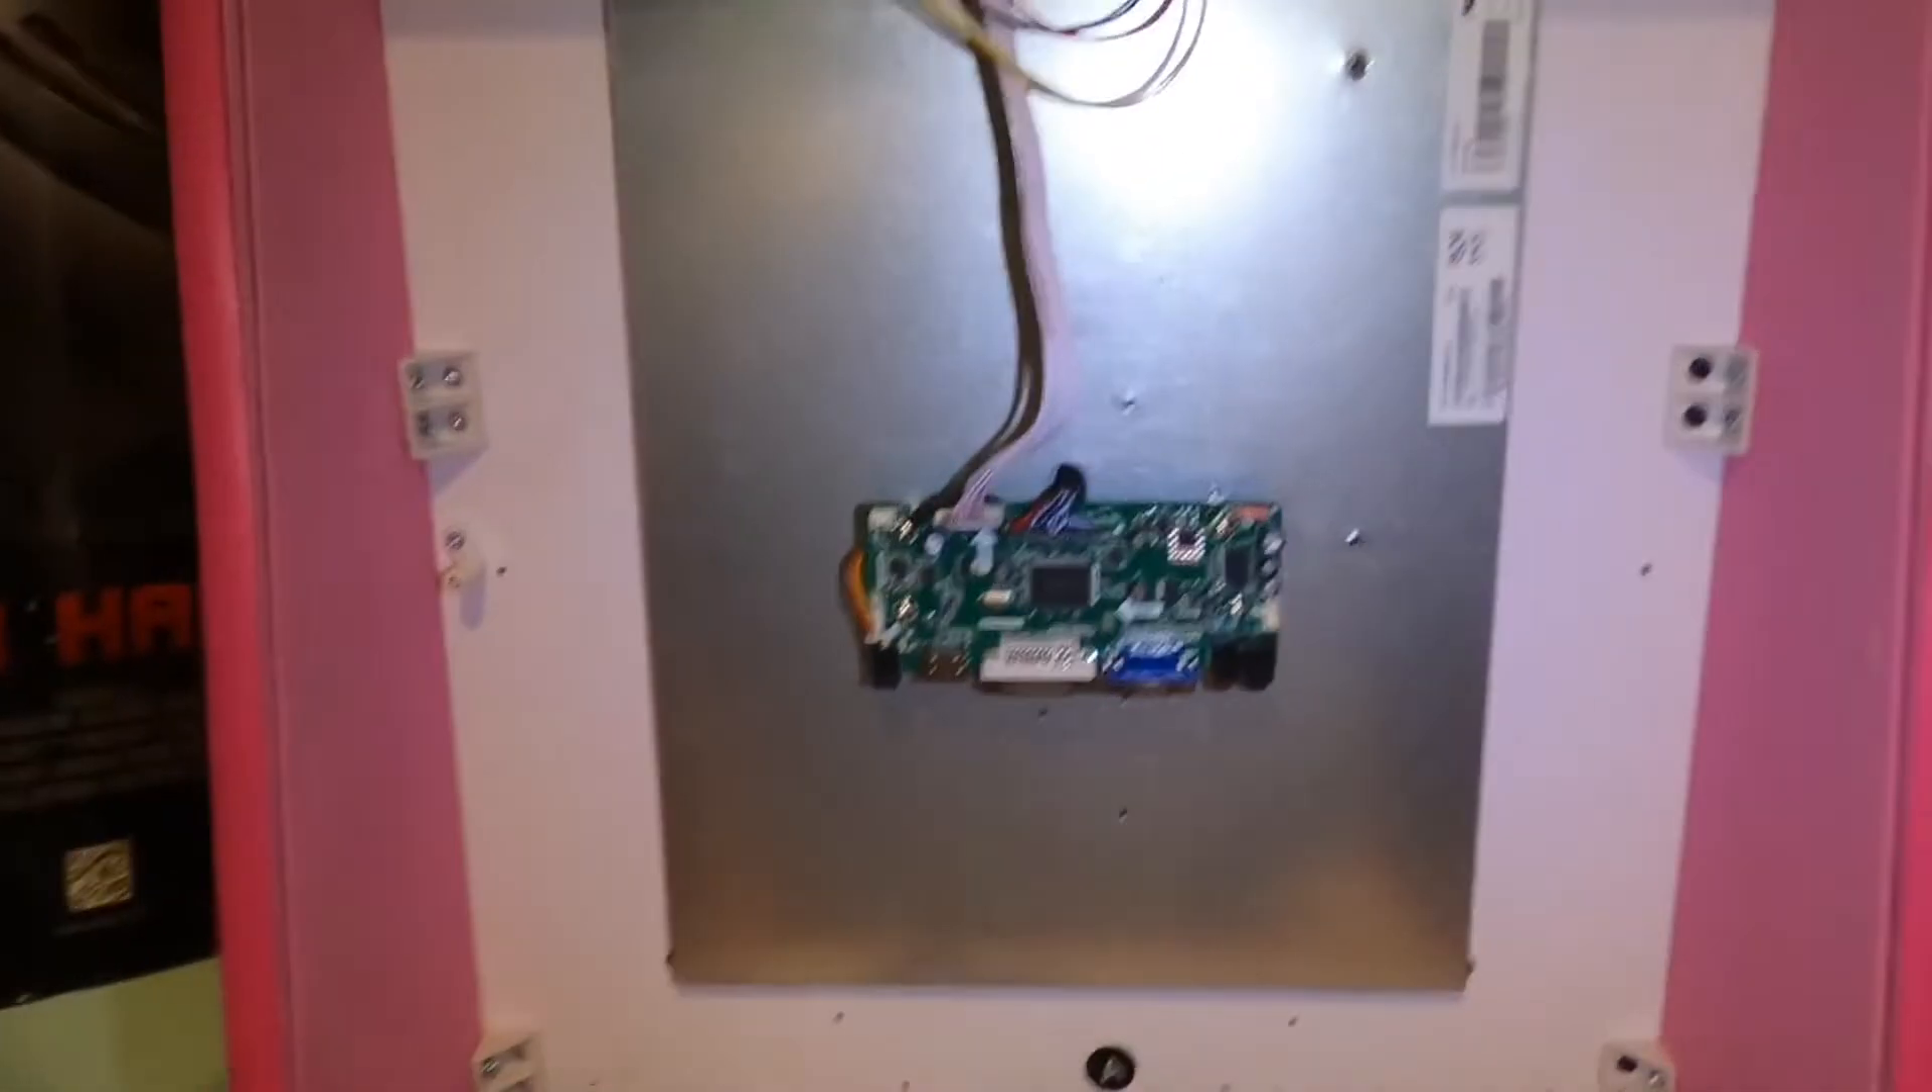Okay so the converter board is now mounted in there properly.